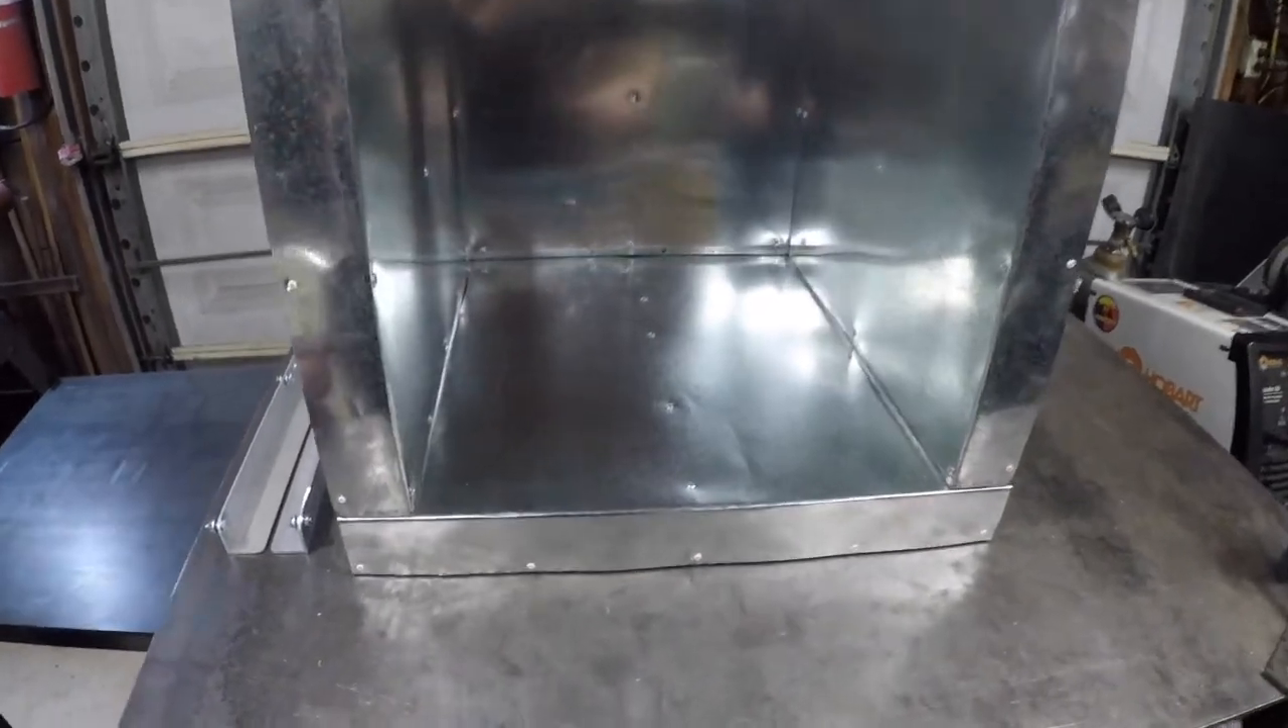I got the base onto the walls.